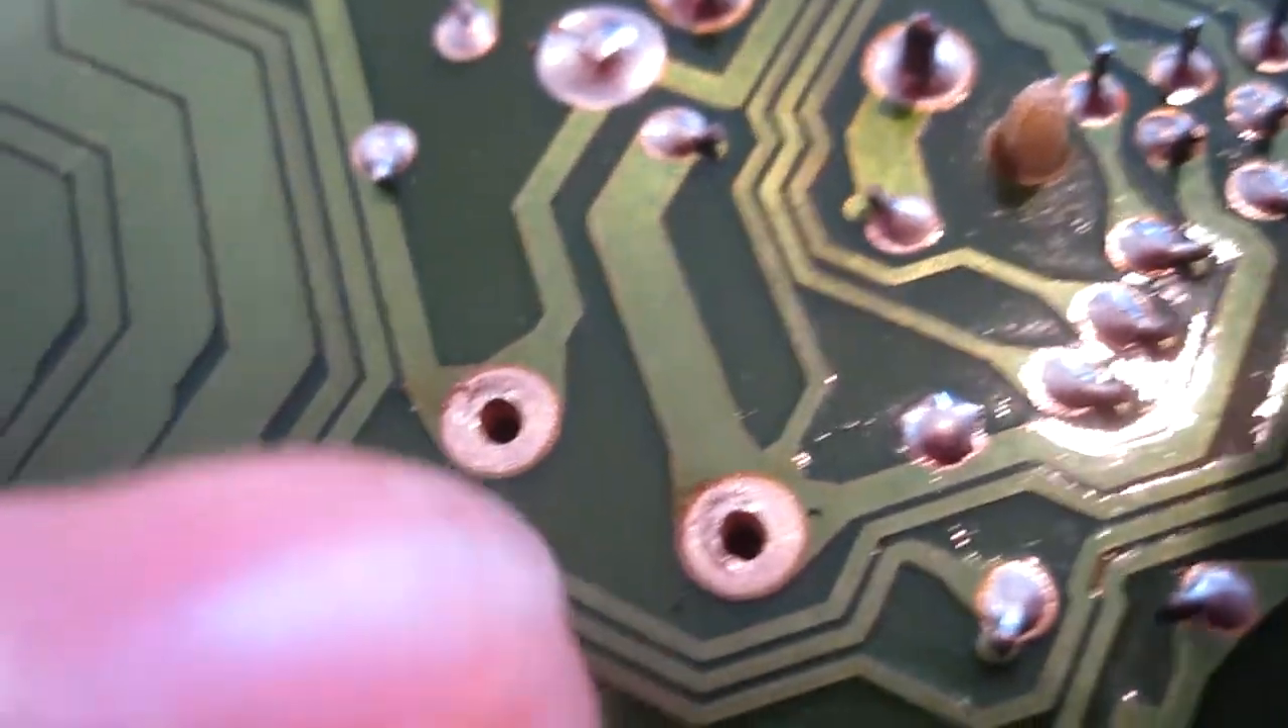Here's a close-up of the solder pads after they've been desoldered.